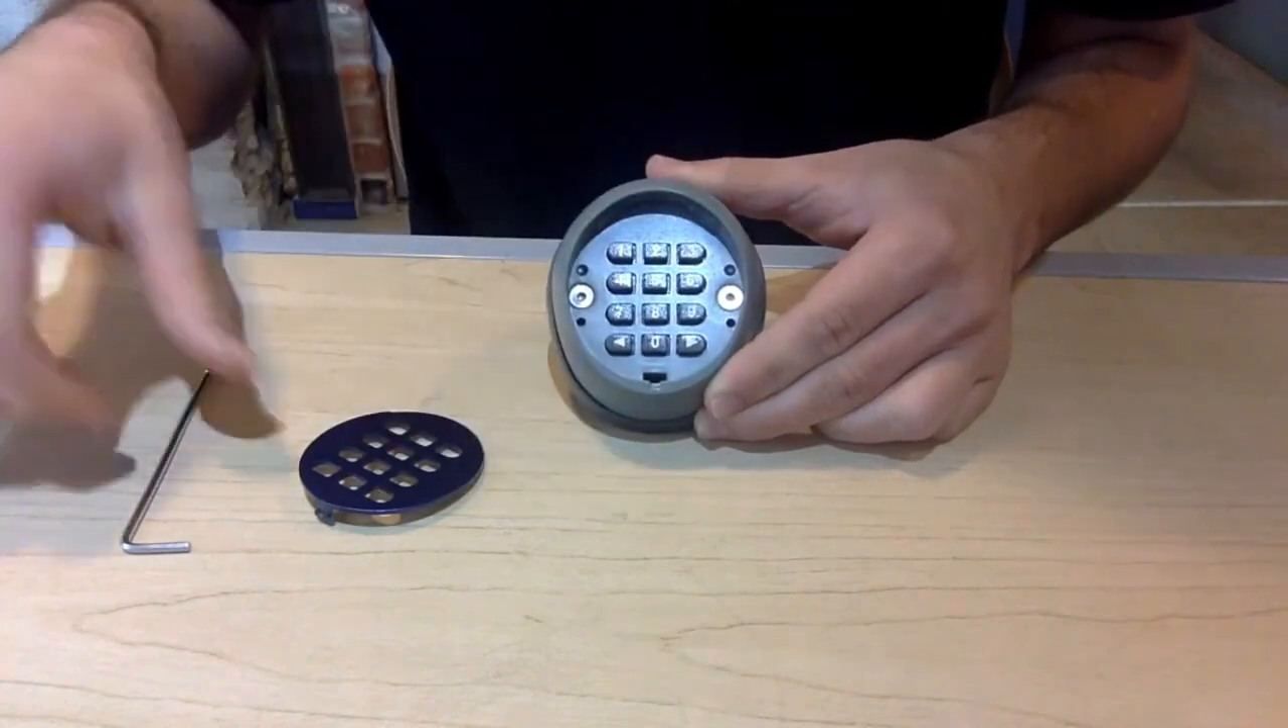So with the blue panel off now, you'll see the gray backing and then also the two allen wrench screws using the appropriate size allen wrench to unscrew the screws from the casing.